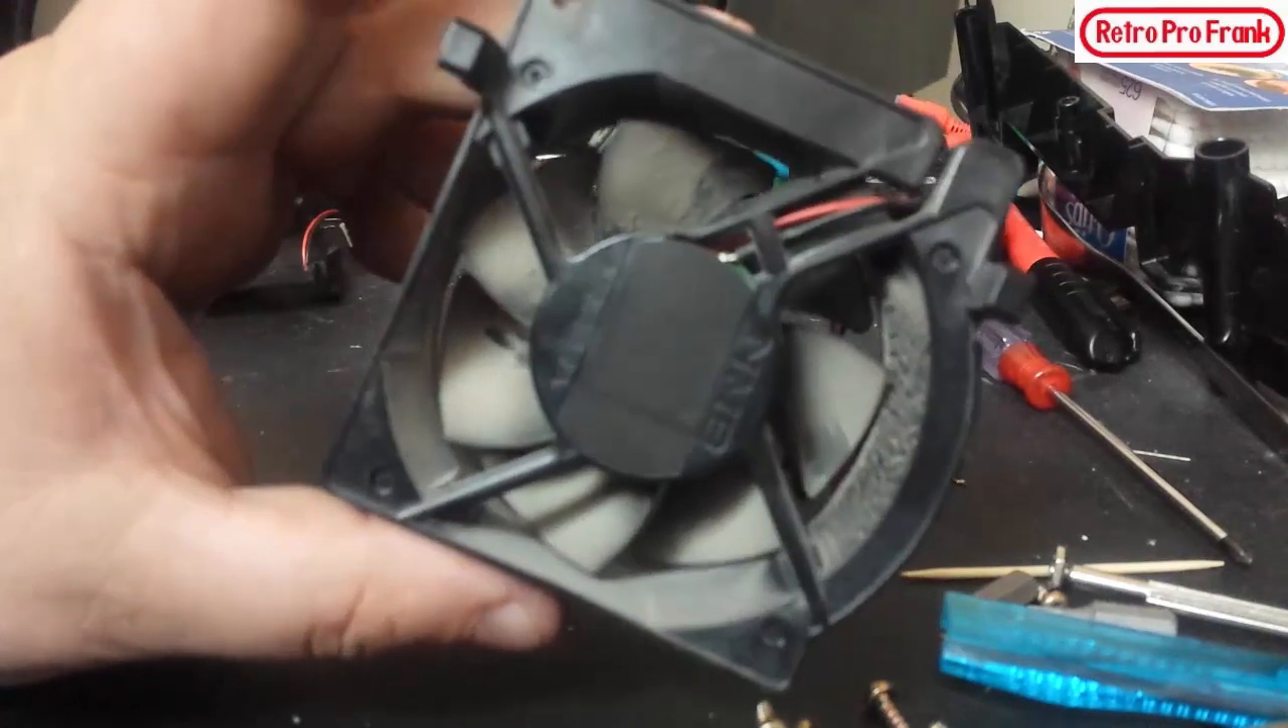Okay so I popped the fan out.